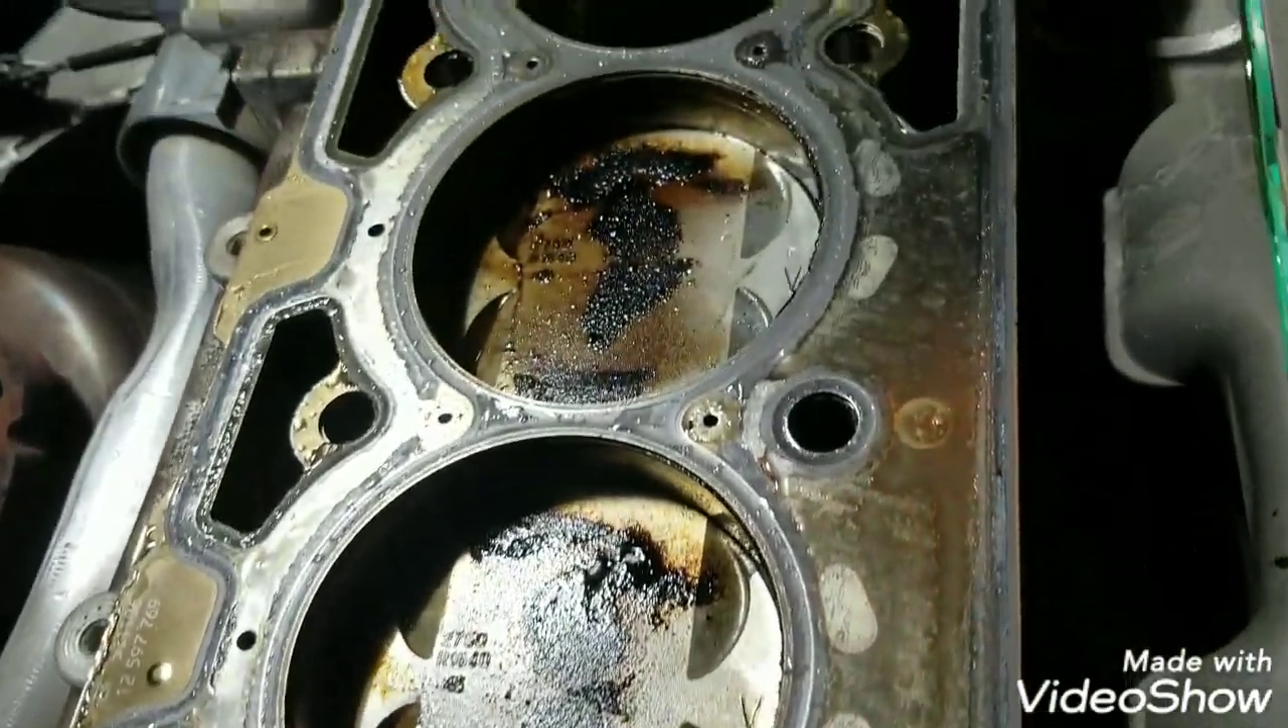Update on the head. It is off. Pretty dirty.